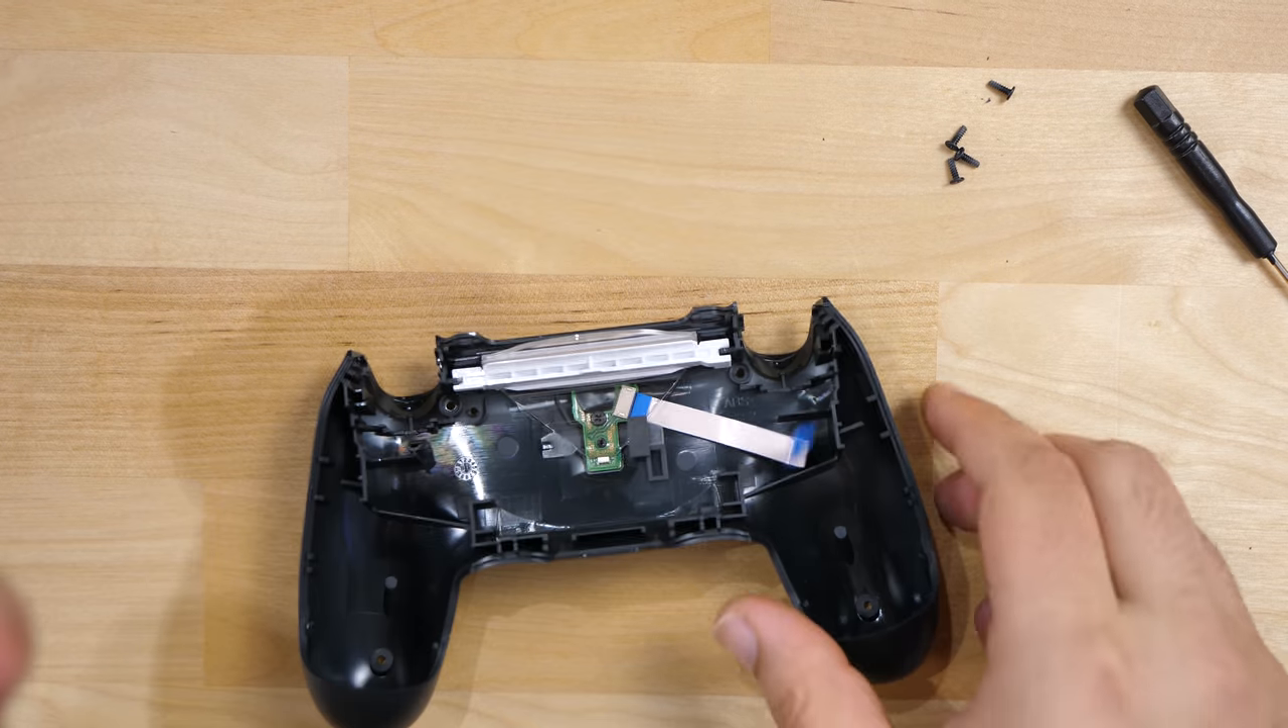Here we have the back plate of the controller that just came off.